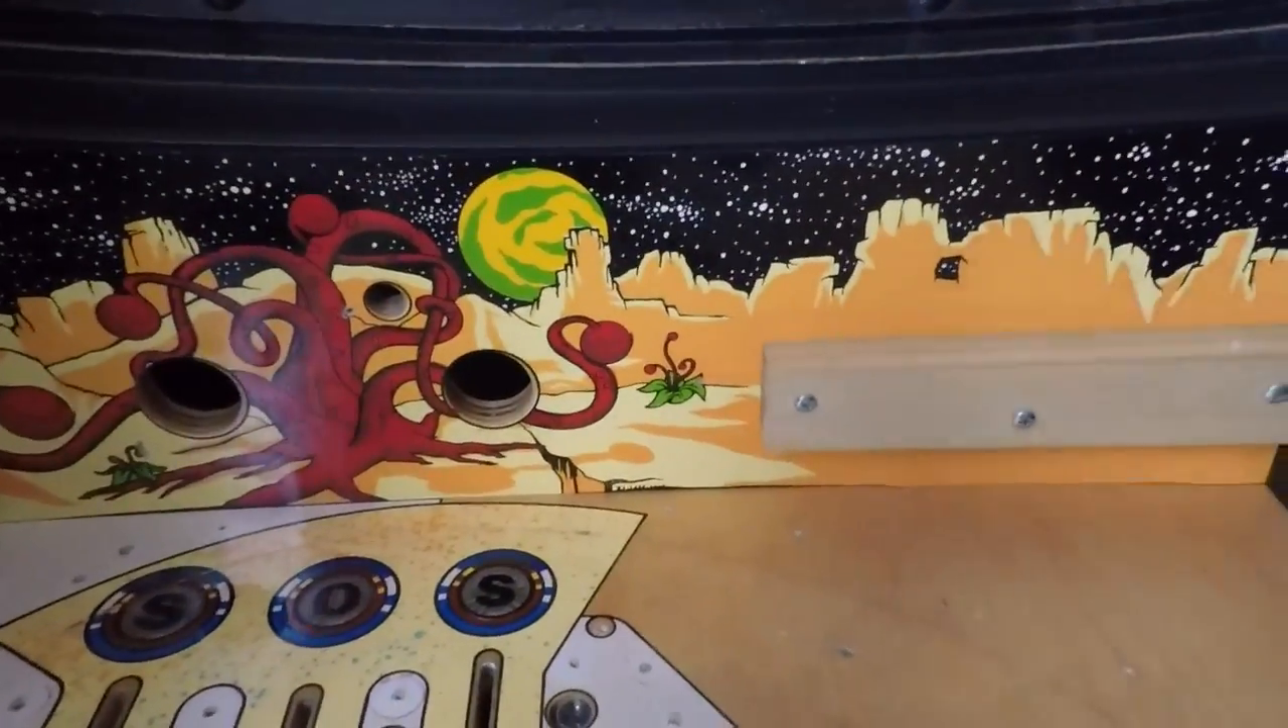And then I've also refitted the backboard.